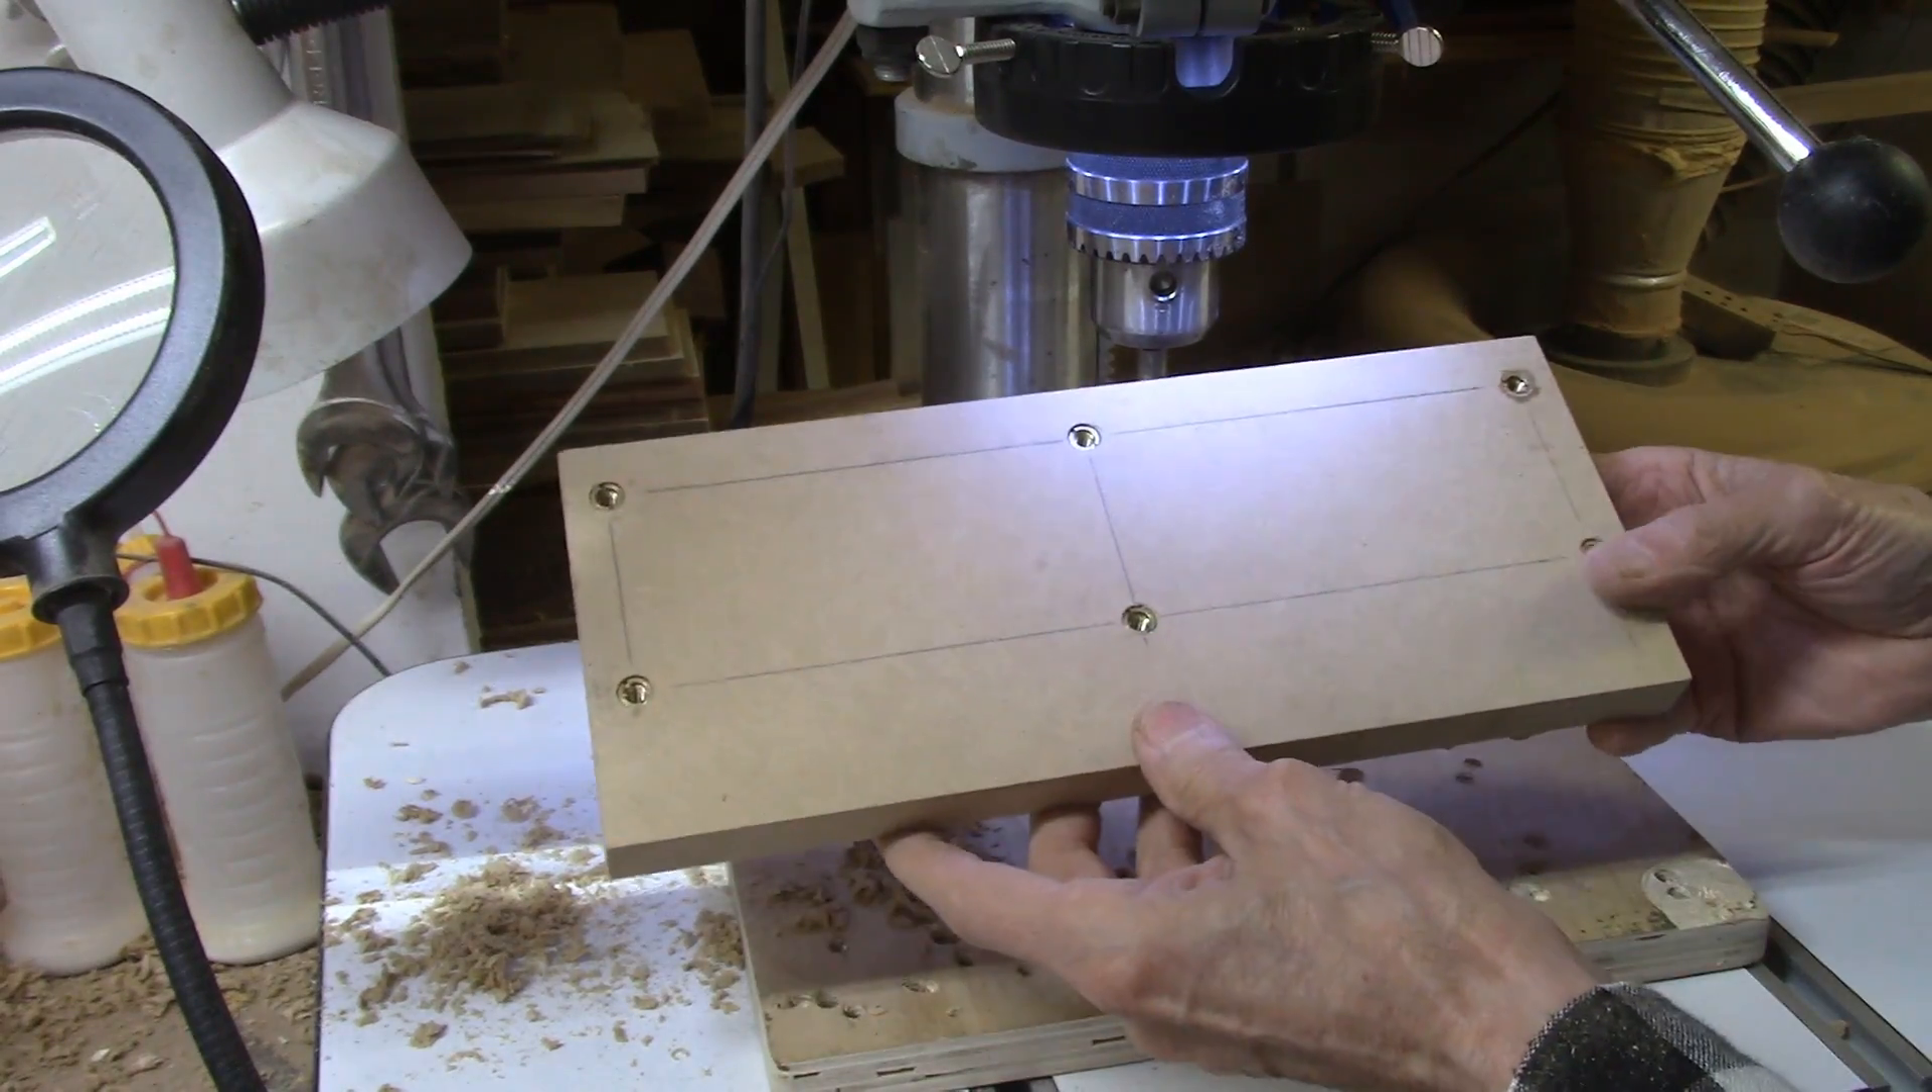And I've already inserted the inserts in here. So this board is all ready to mount on the carriage on the AccuSlices system.